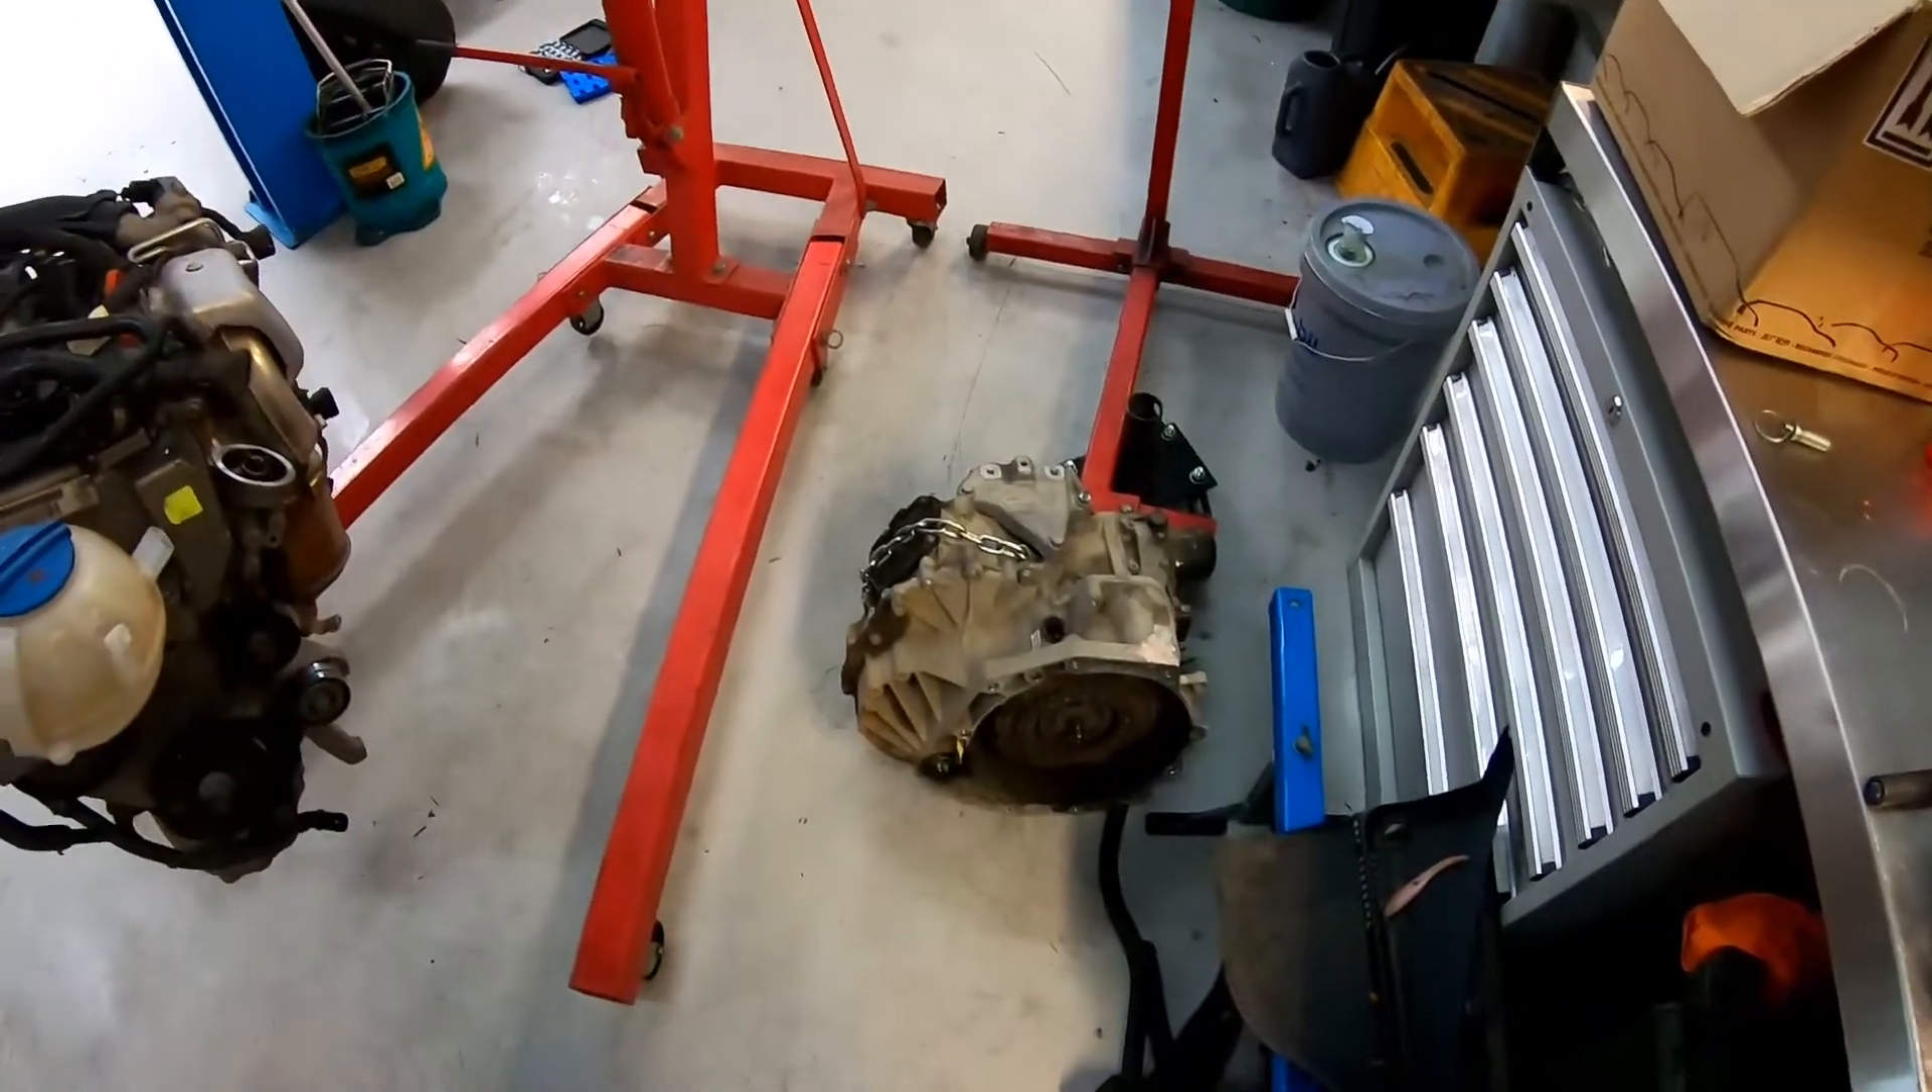That's the engine and the gearbox out on the floor now.